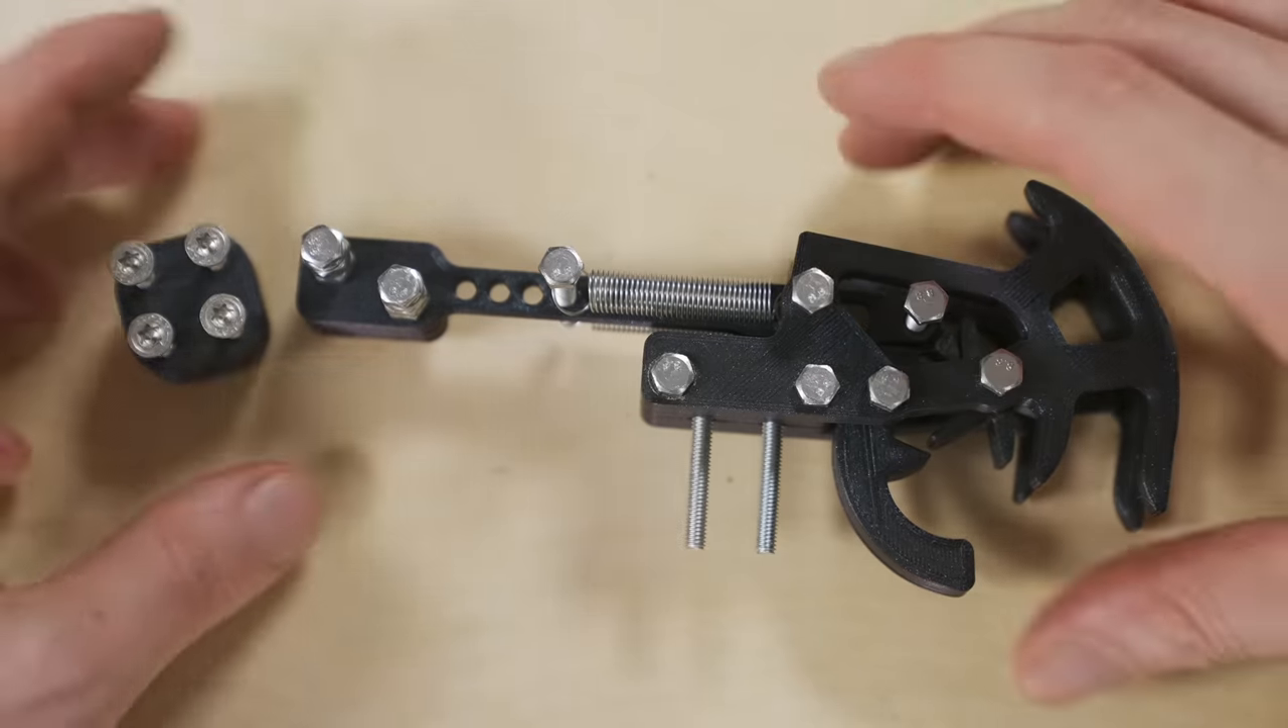So I'm attaching the springs here and that is also done.